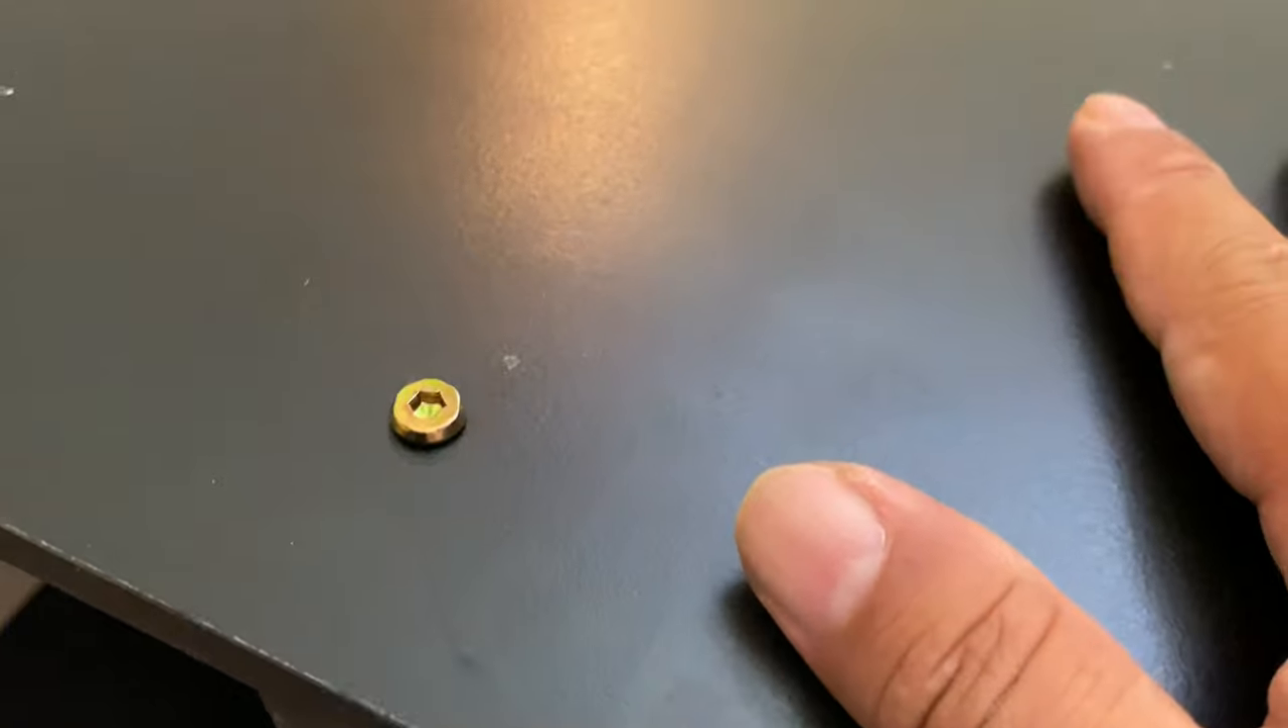Now, um, as I put this together, I do want to show you that these screws aren't really countersunk. So they do stick up there a little bit.